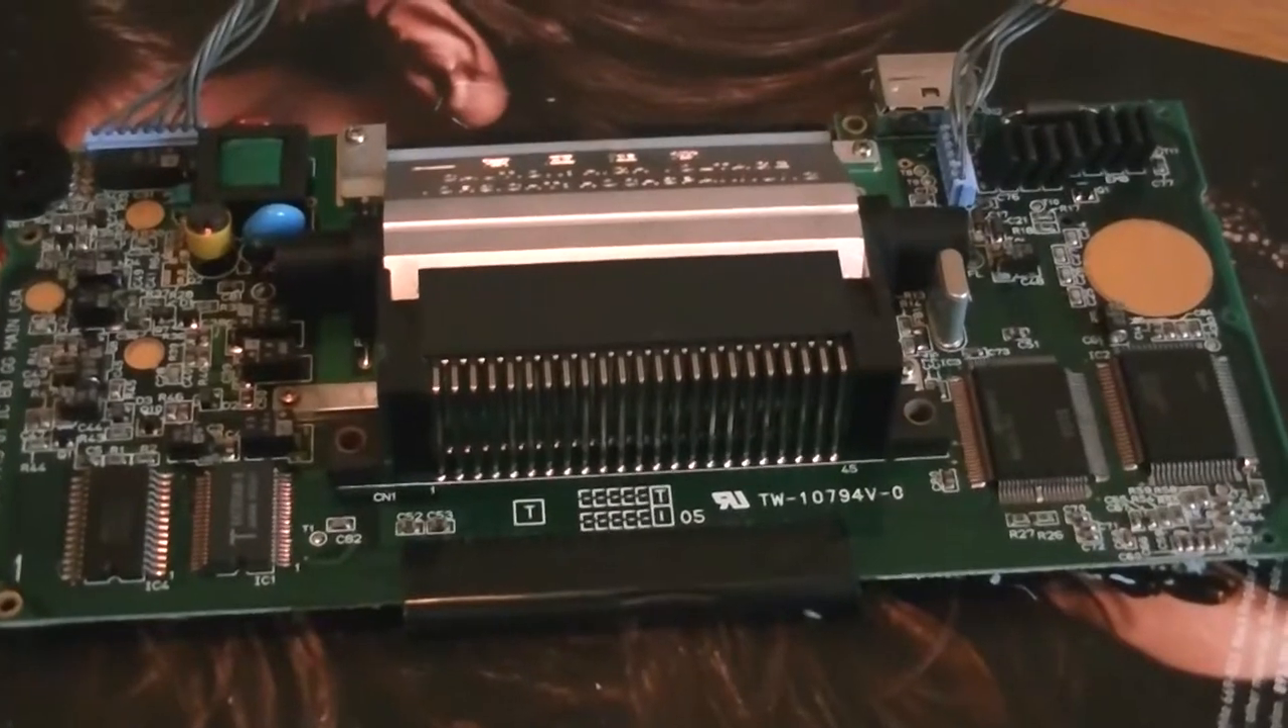Right, so I've got the main board out.